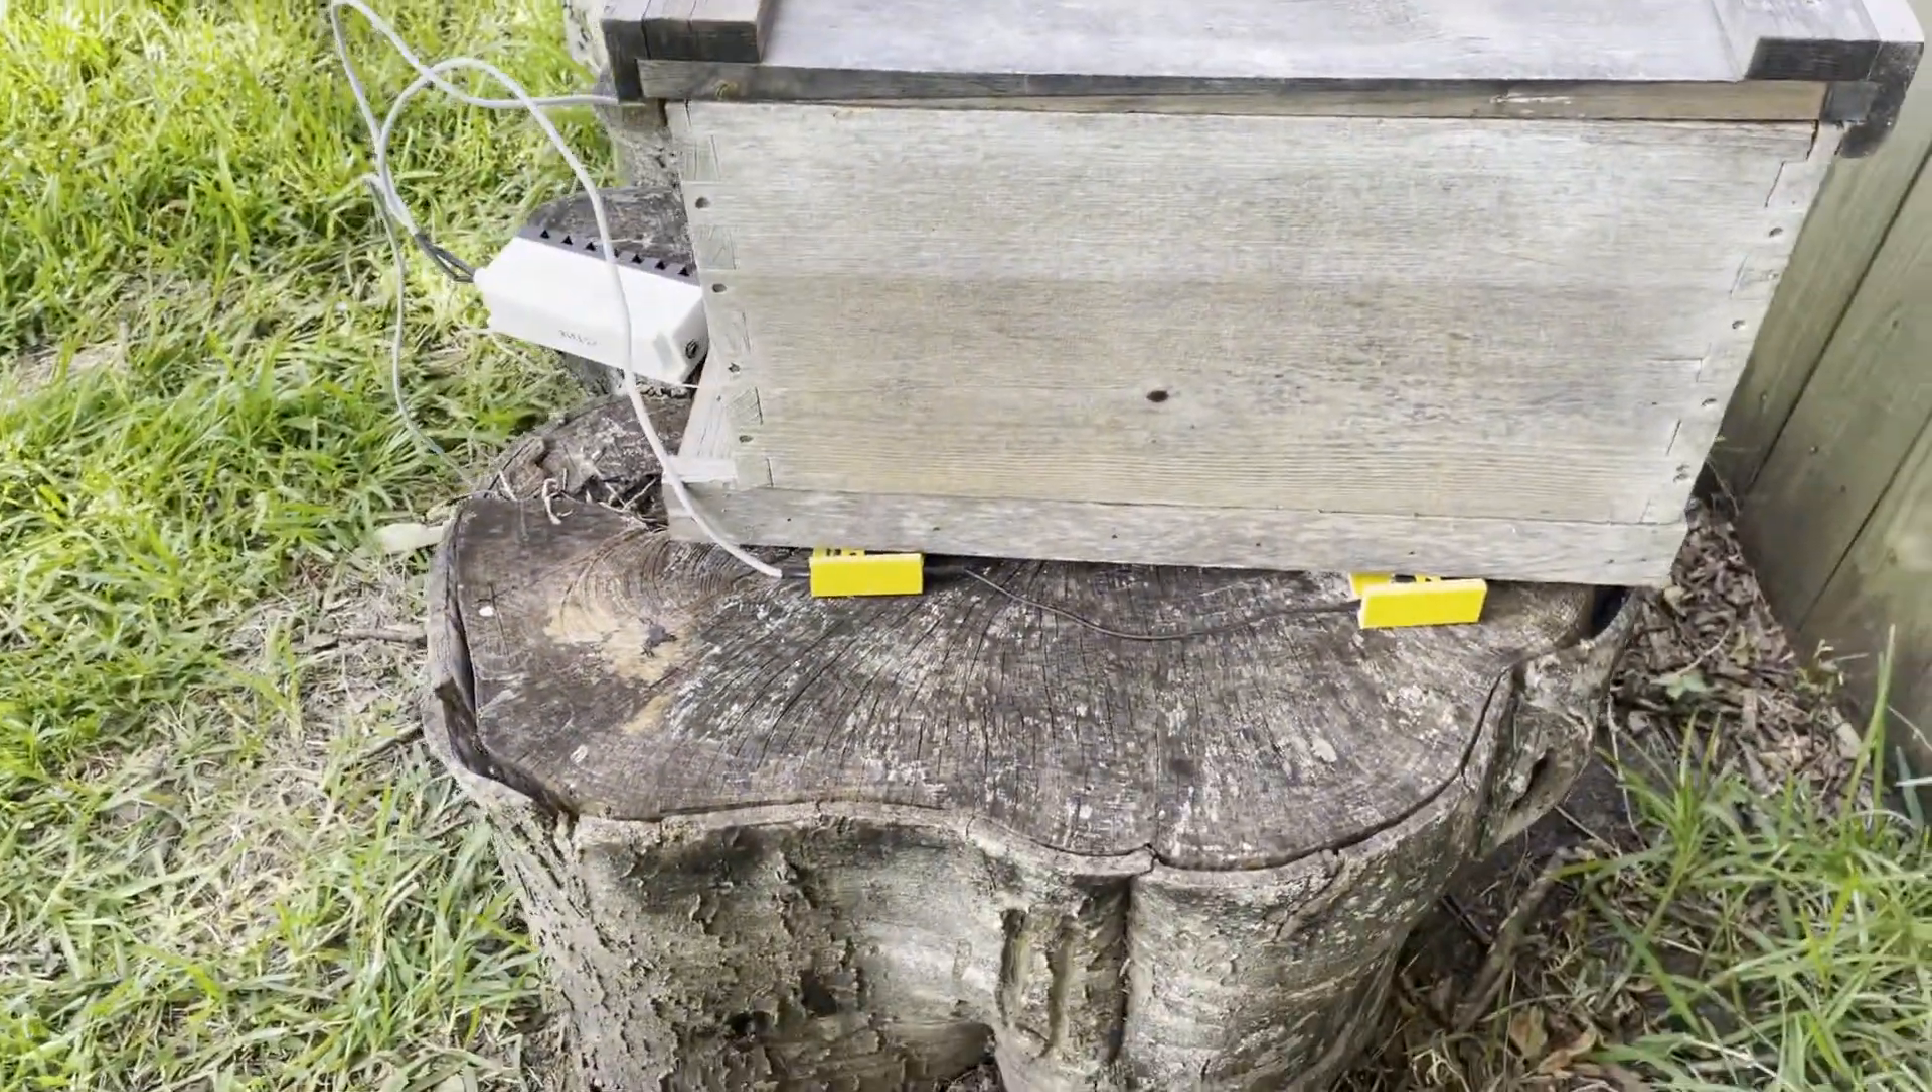And, your weight sensor is installed.